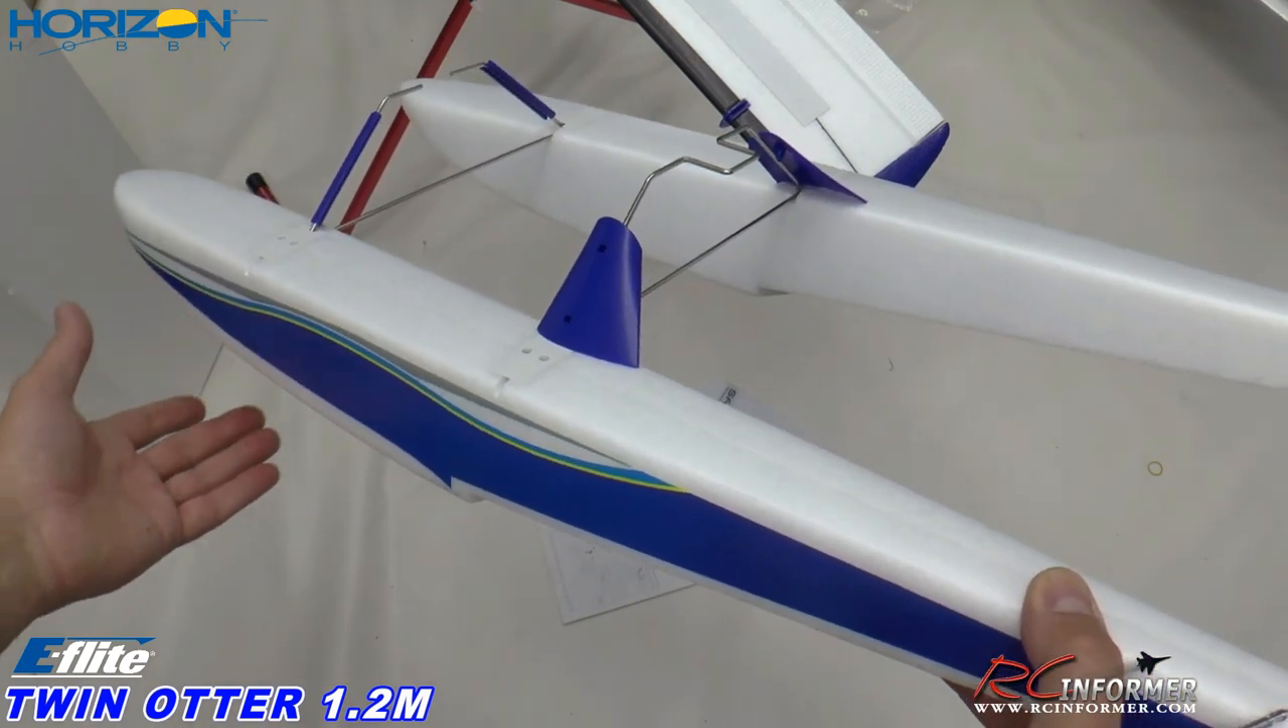Here's how the floats look fully assembled with the fairings on them.